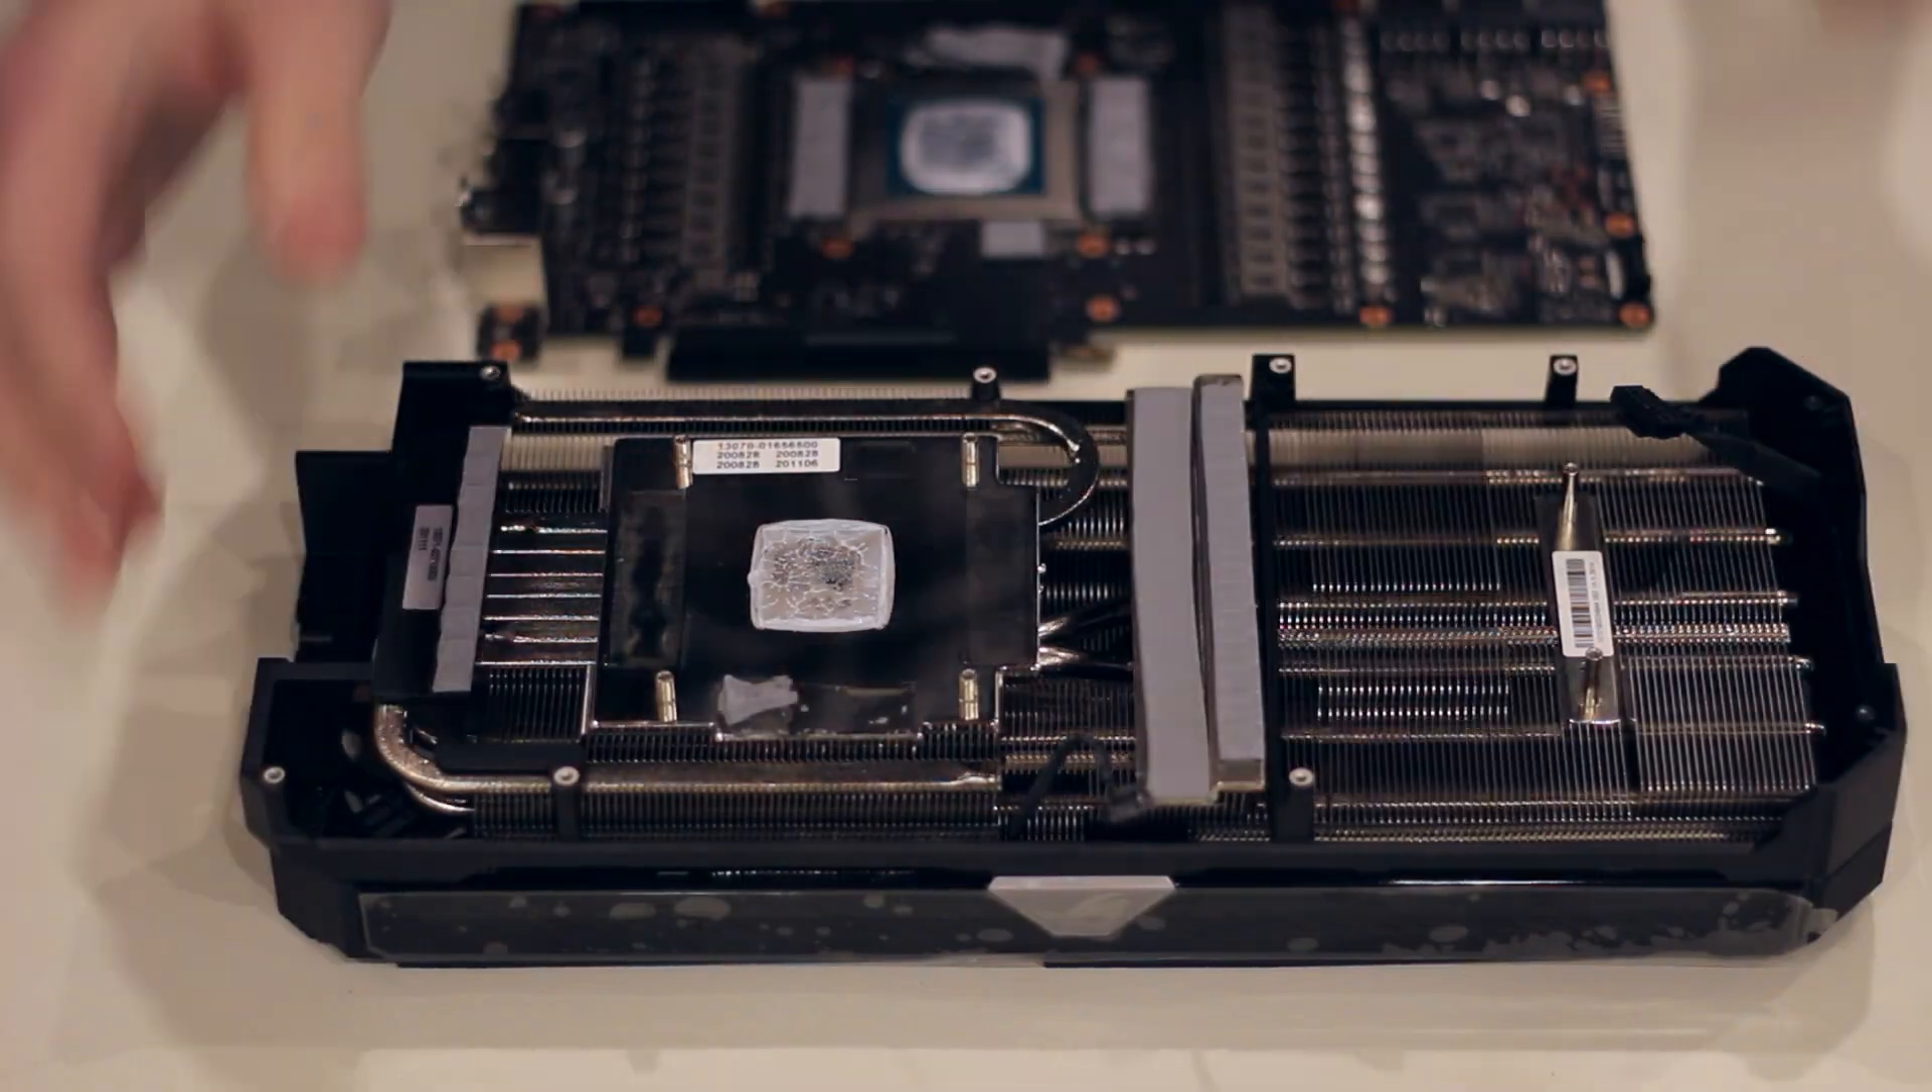So now the heat sink and the board are separated, and we can start putting the water block on.